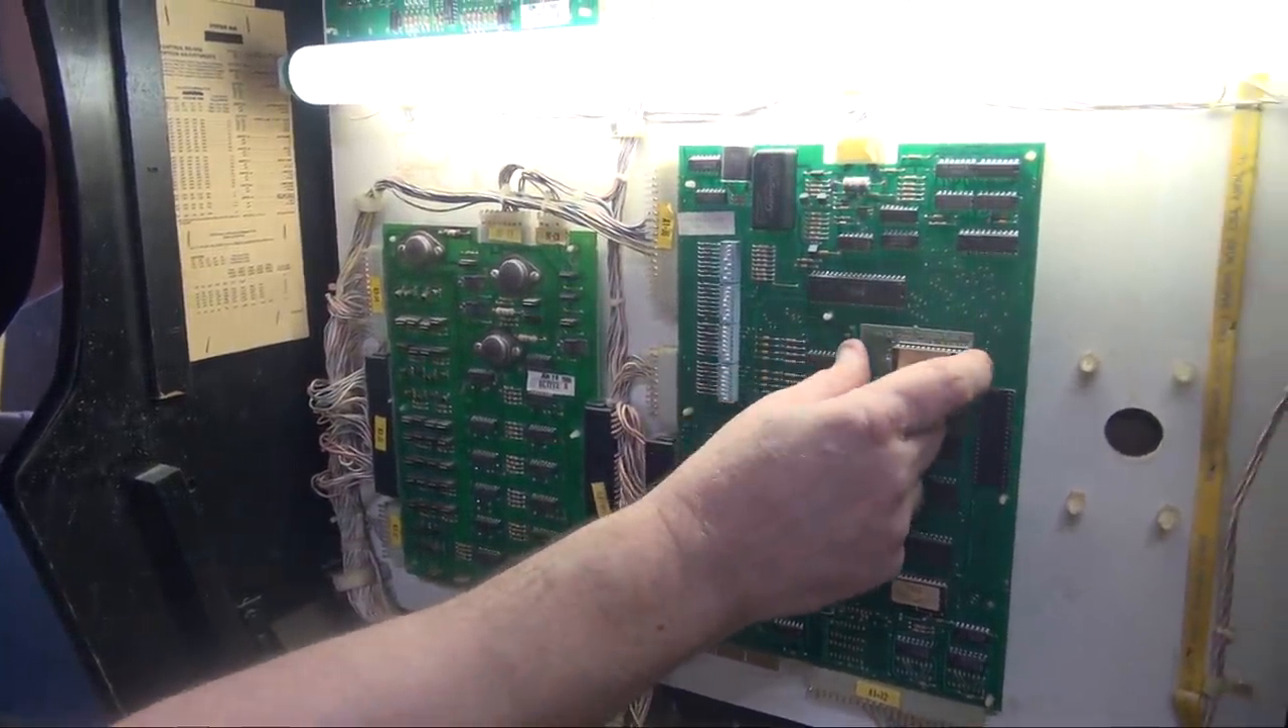We haven't taken the boards out yet.